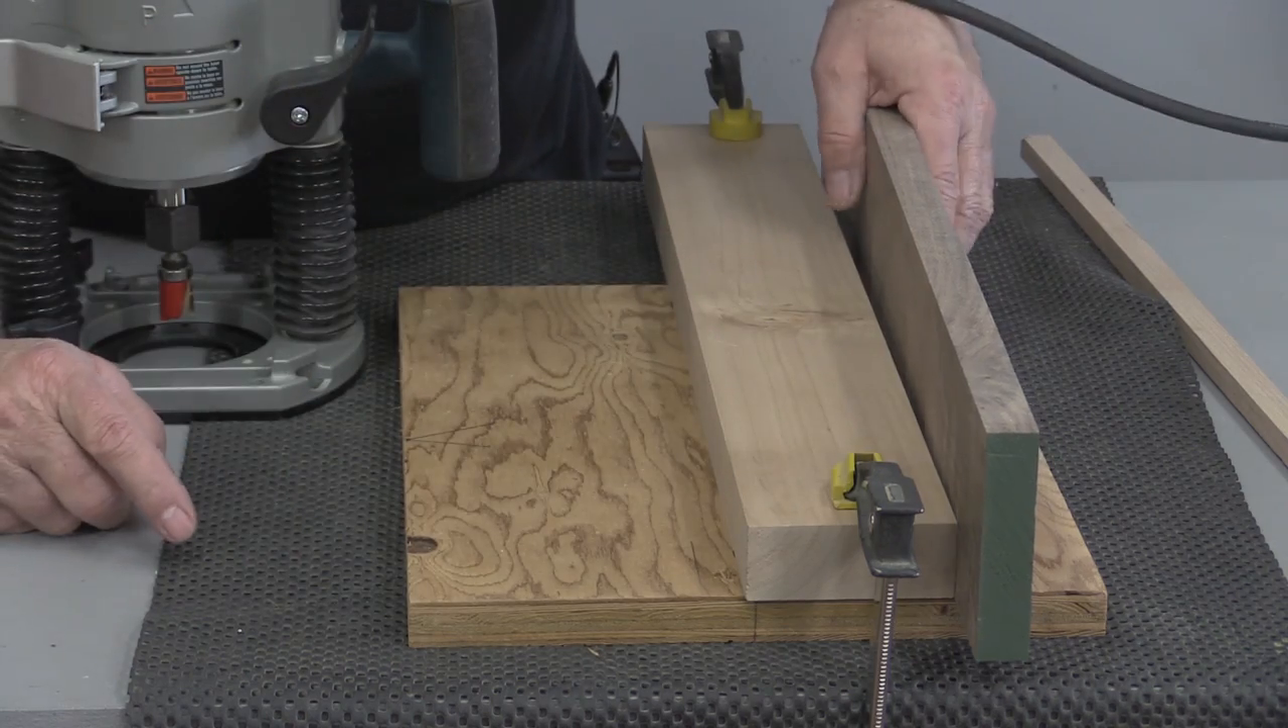I have a temporary fence set up along here and you can see that I've got it clamped on each end.